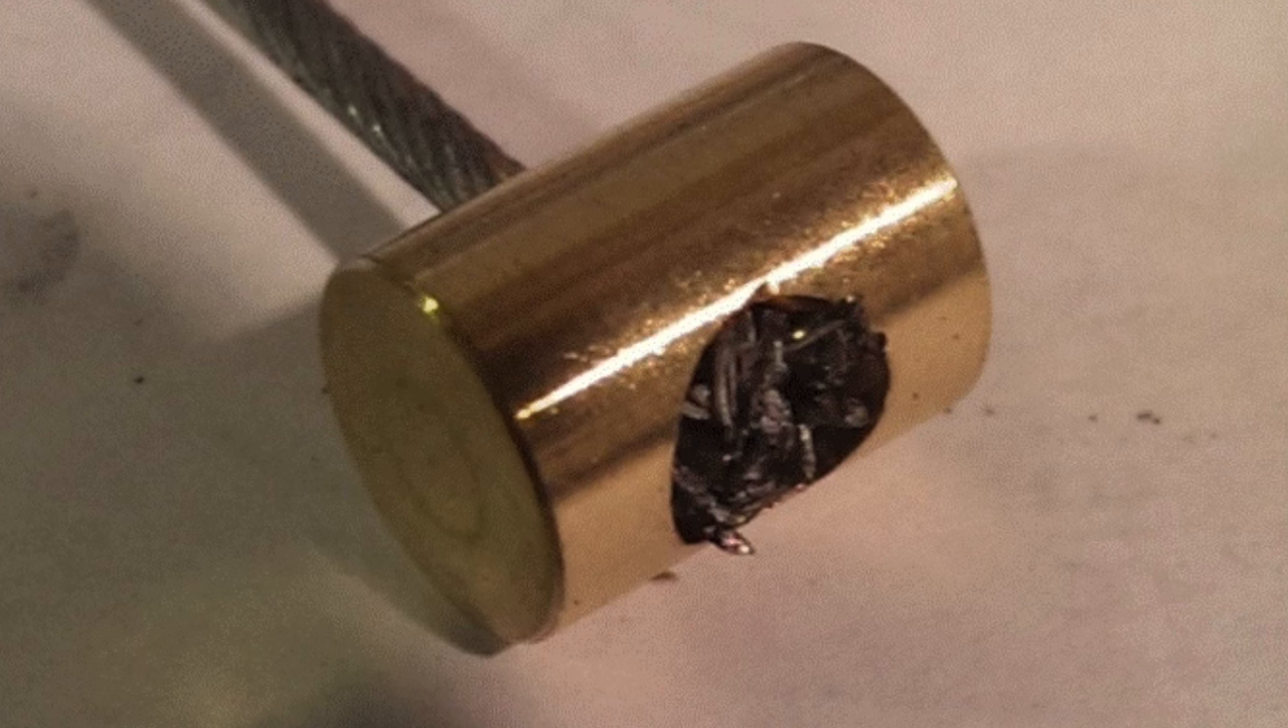Now, this photo illustrates how the cable end has been spread to fill the back of the nipple aperture.